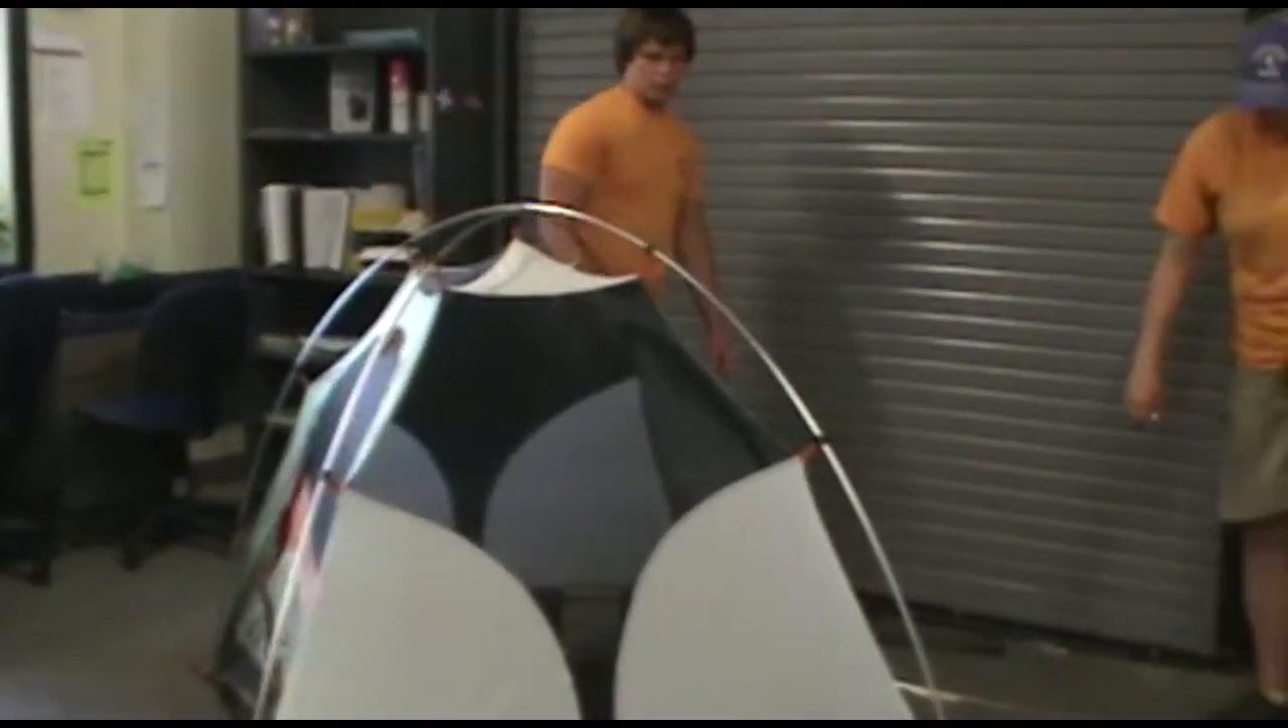This is what the tent looks like when it's fully assembled. All that's left to do is put on the rain flap.